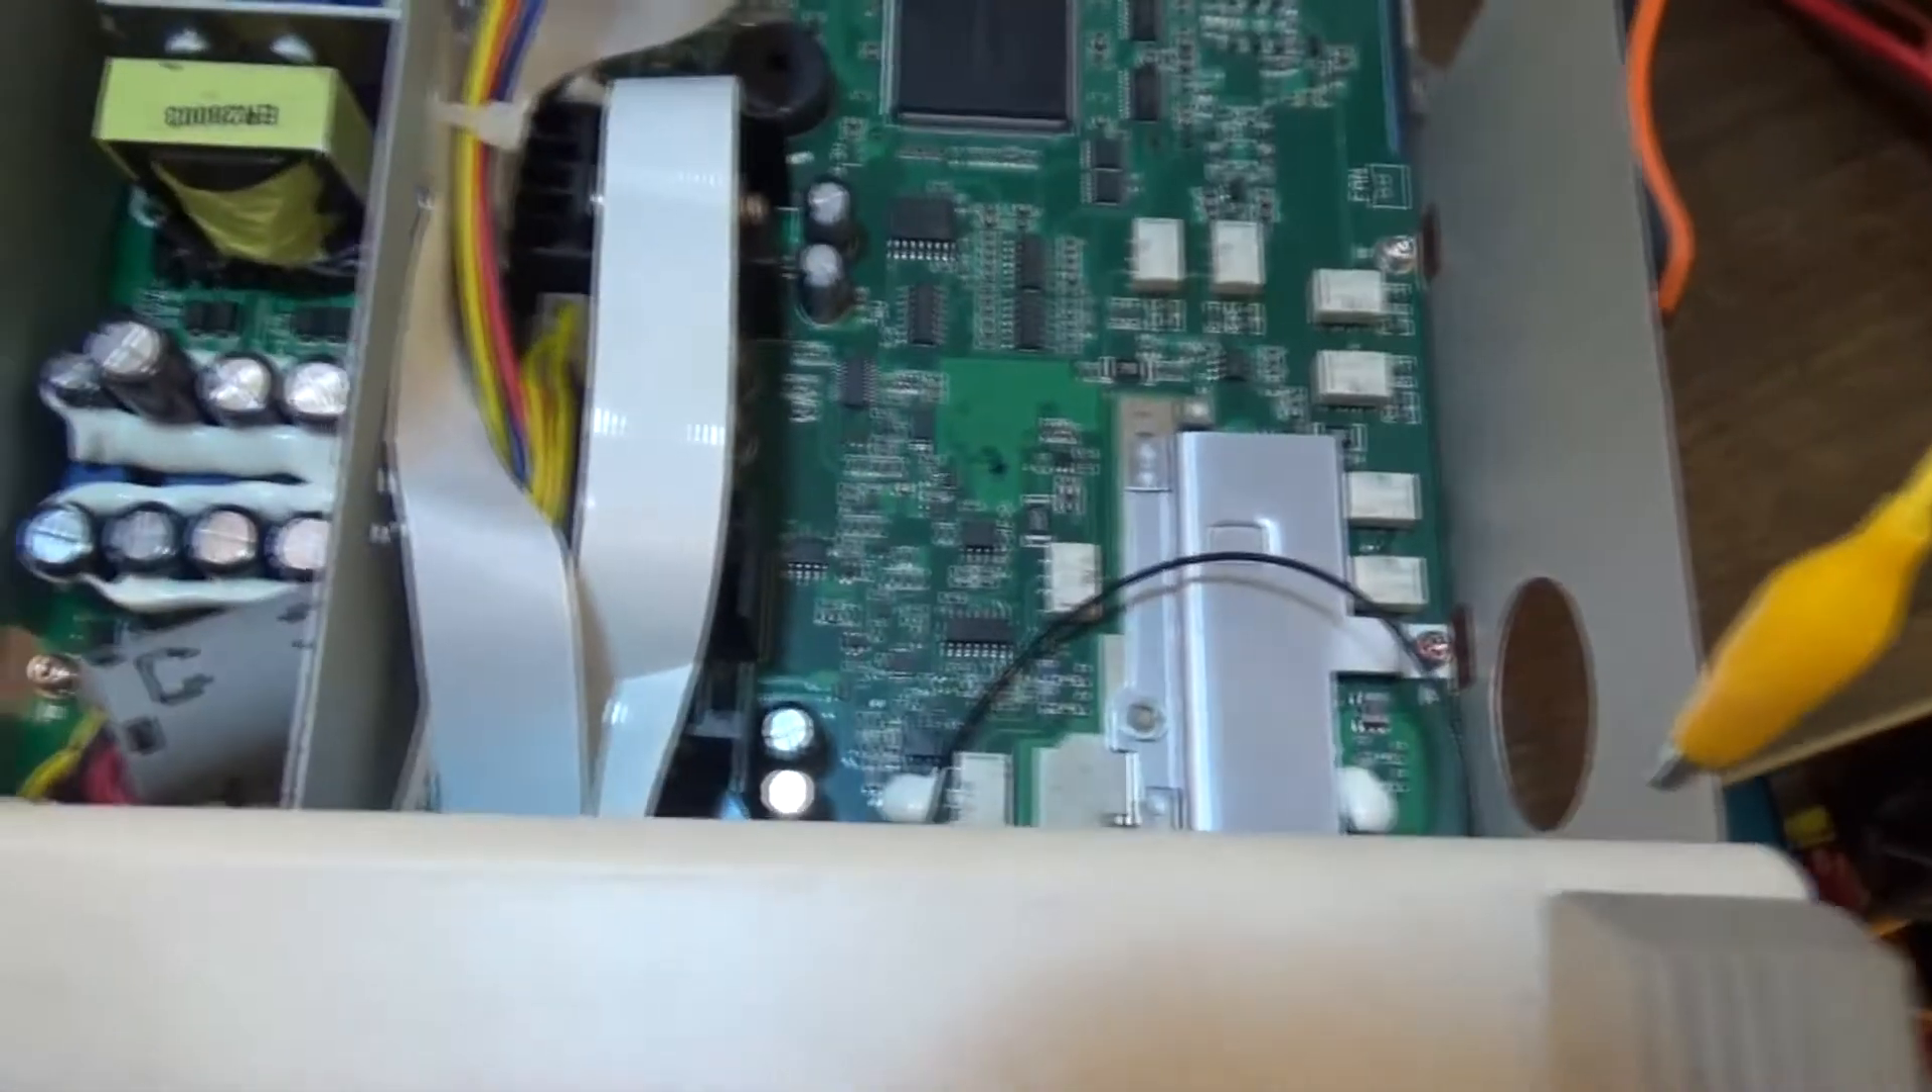I have already opened the function generator.